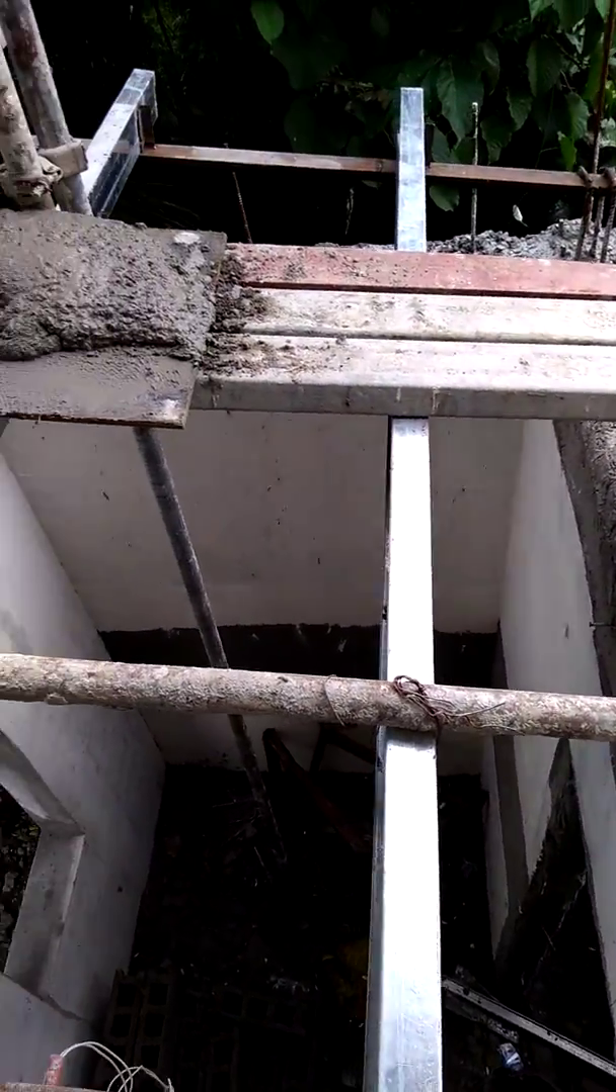The roof for the lavatory and comfort room are not yet done because they are not yet done in installing the roof.